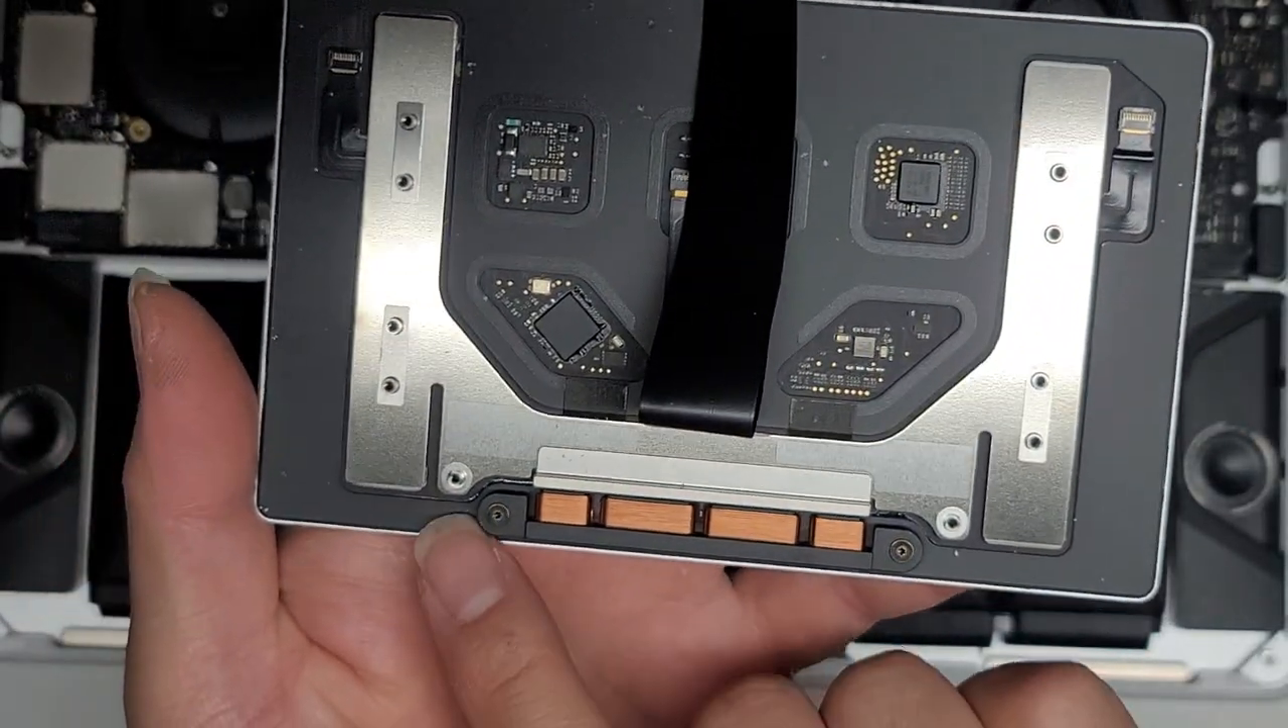We got the trackpad out here.